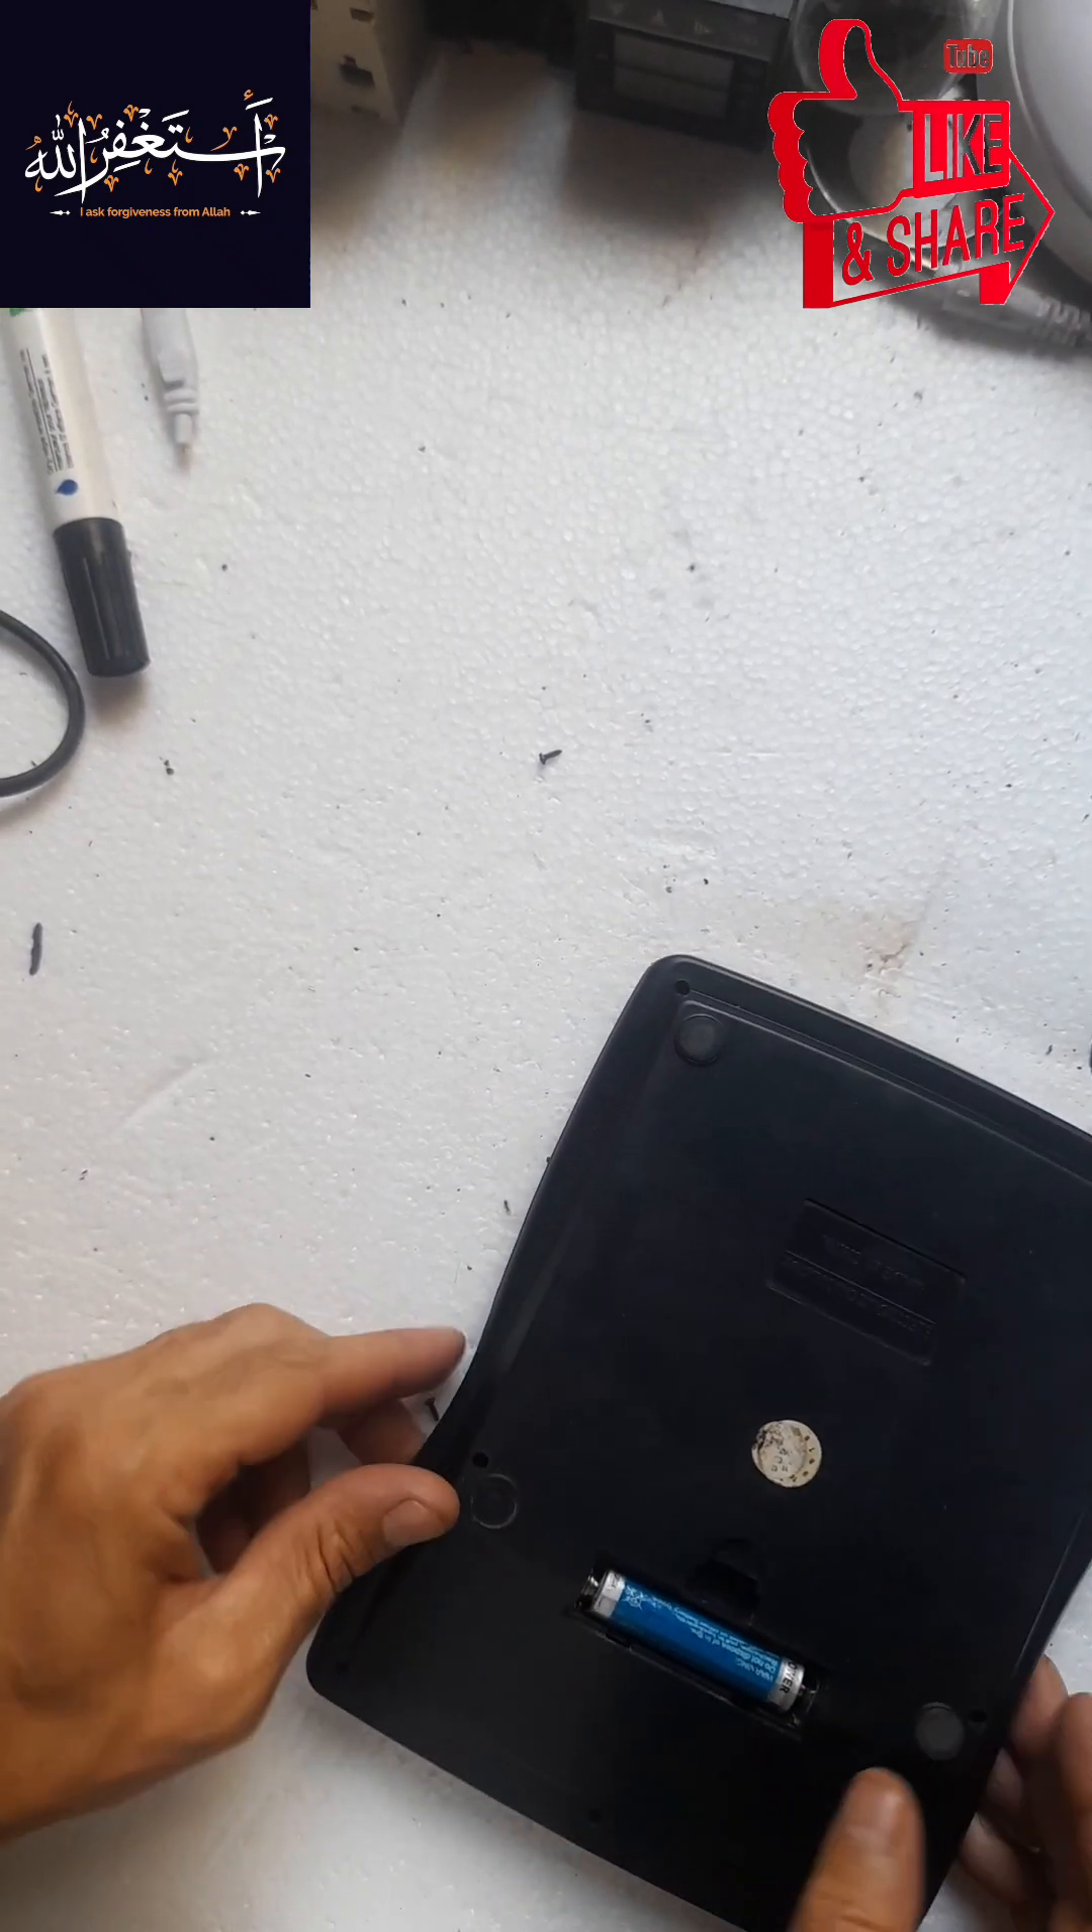ہم نے سل ڈال دیا ہے۔